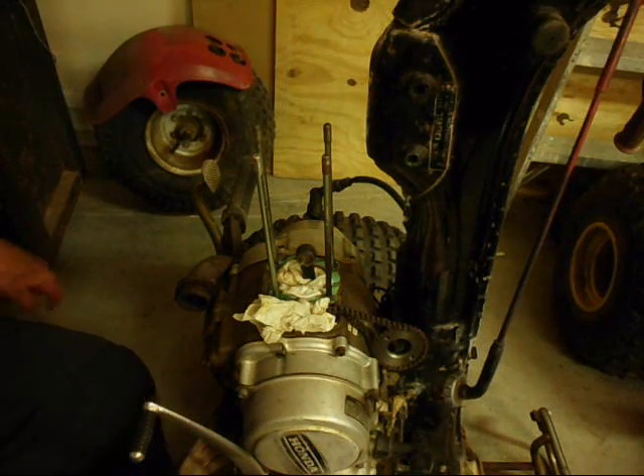Well, I never did get that cylinder on.